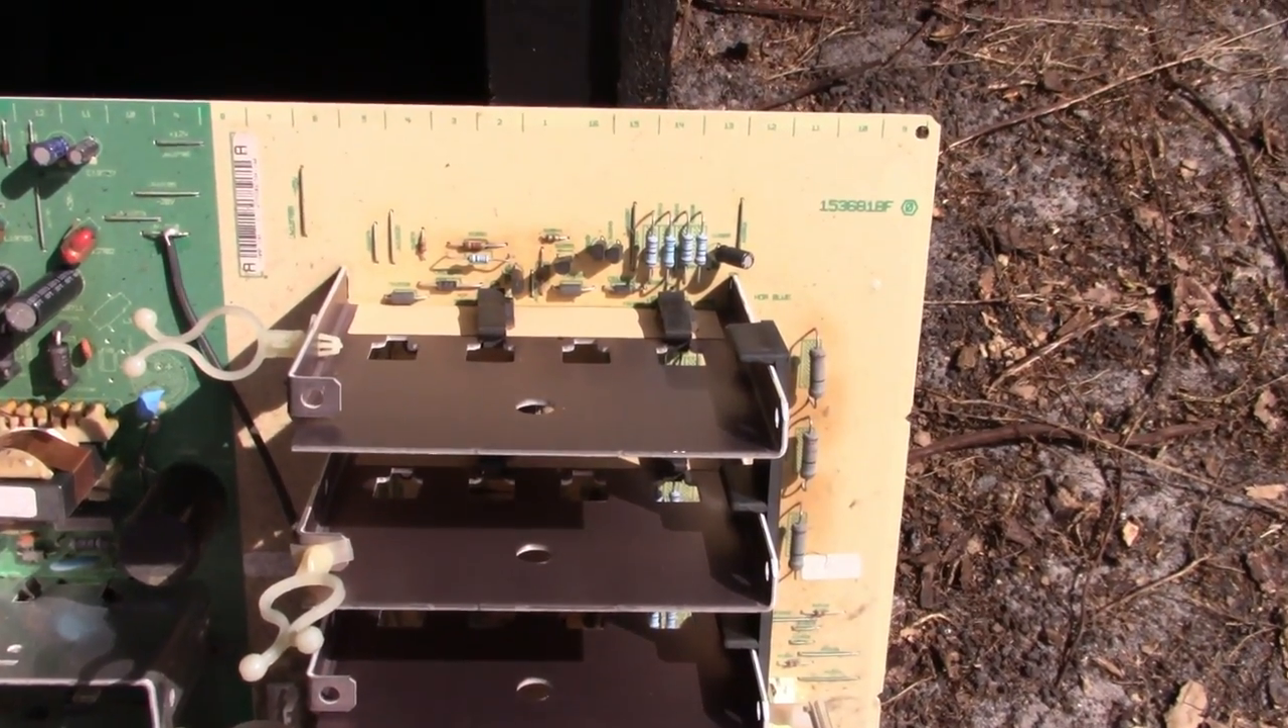Okay so now I have this board out.